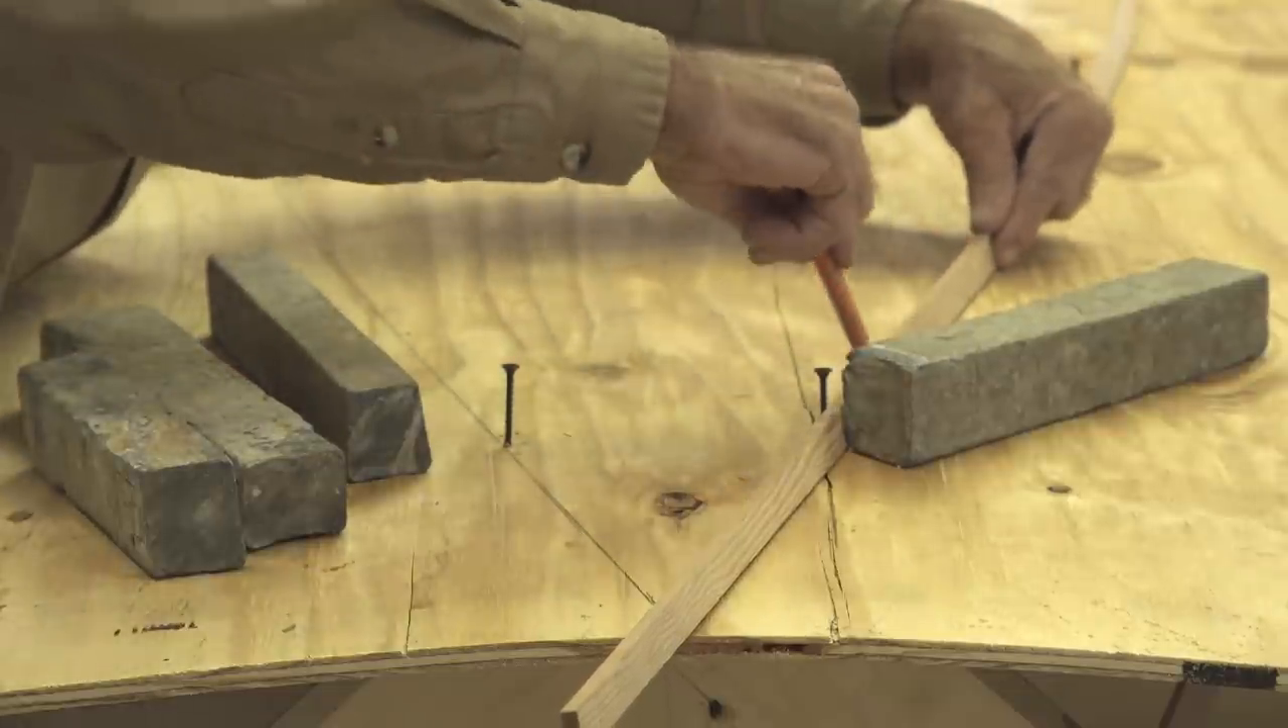I've got the sheetrock screws in place there.